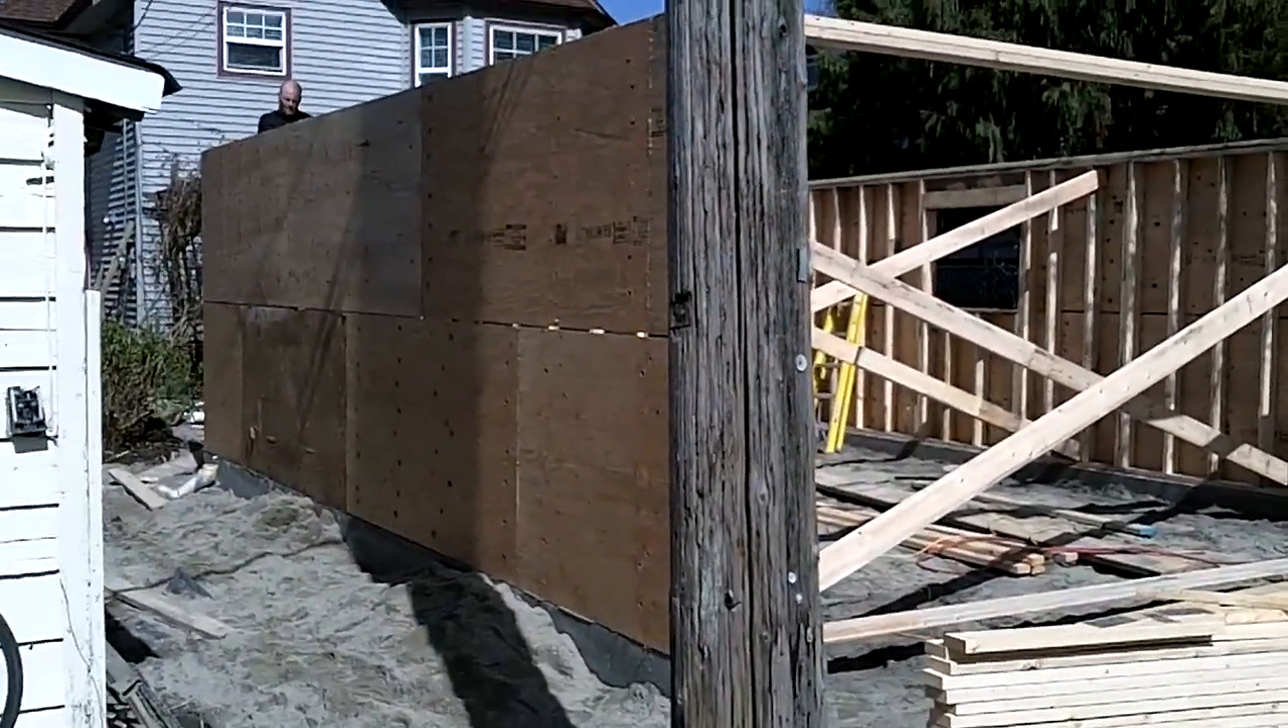So that sheathing is now in place.